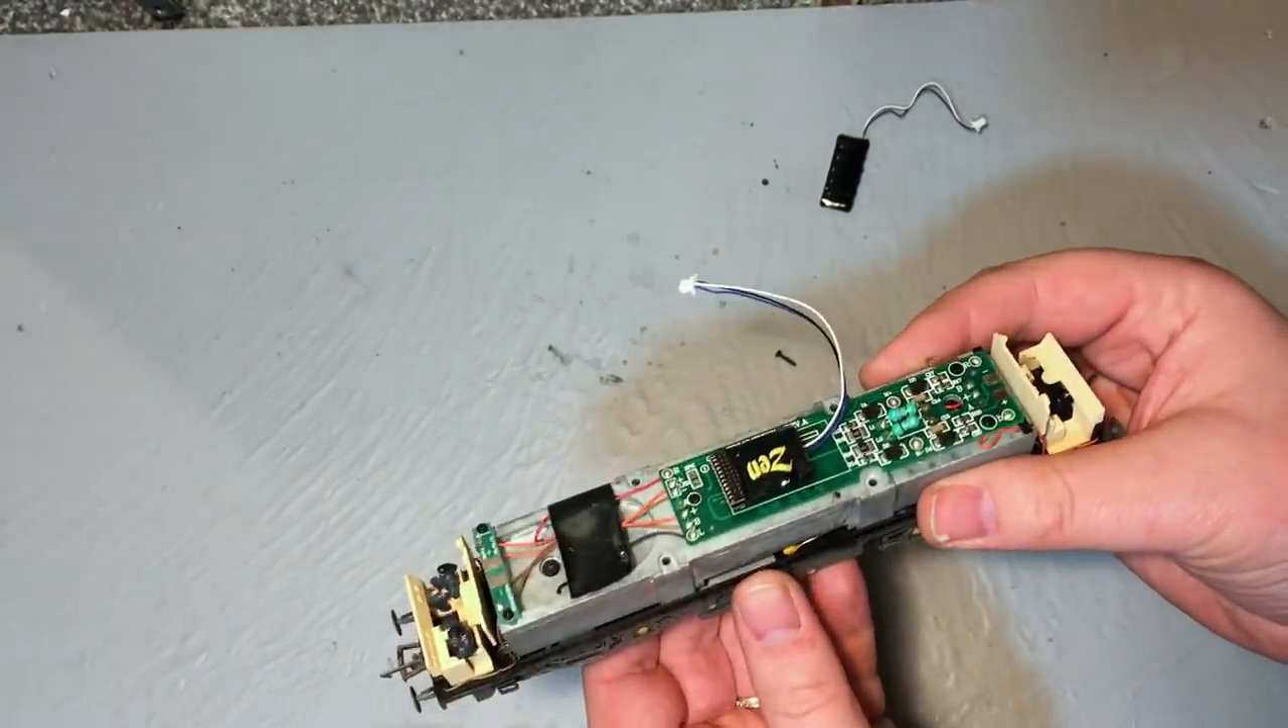So I've already got the 21 pin Zen decoder that DCC Concepts kindly sent over fitted into this locomotive.